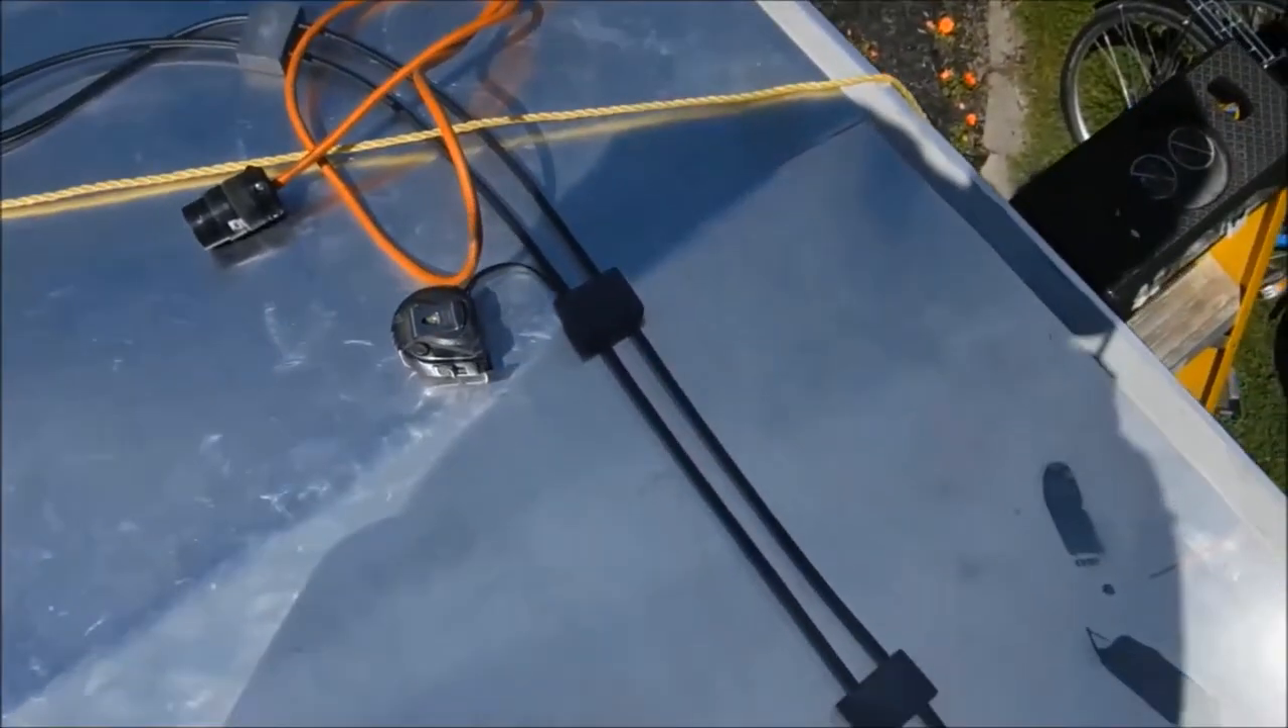Alright, we've got the power leads strung and fastened down with our little homemade blocks.